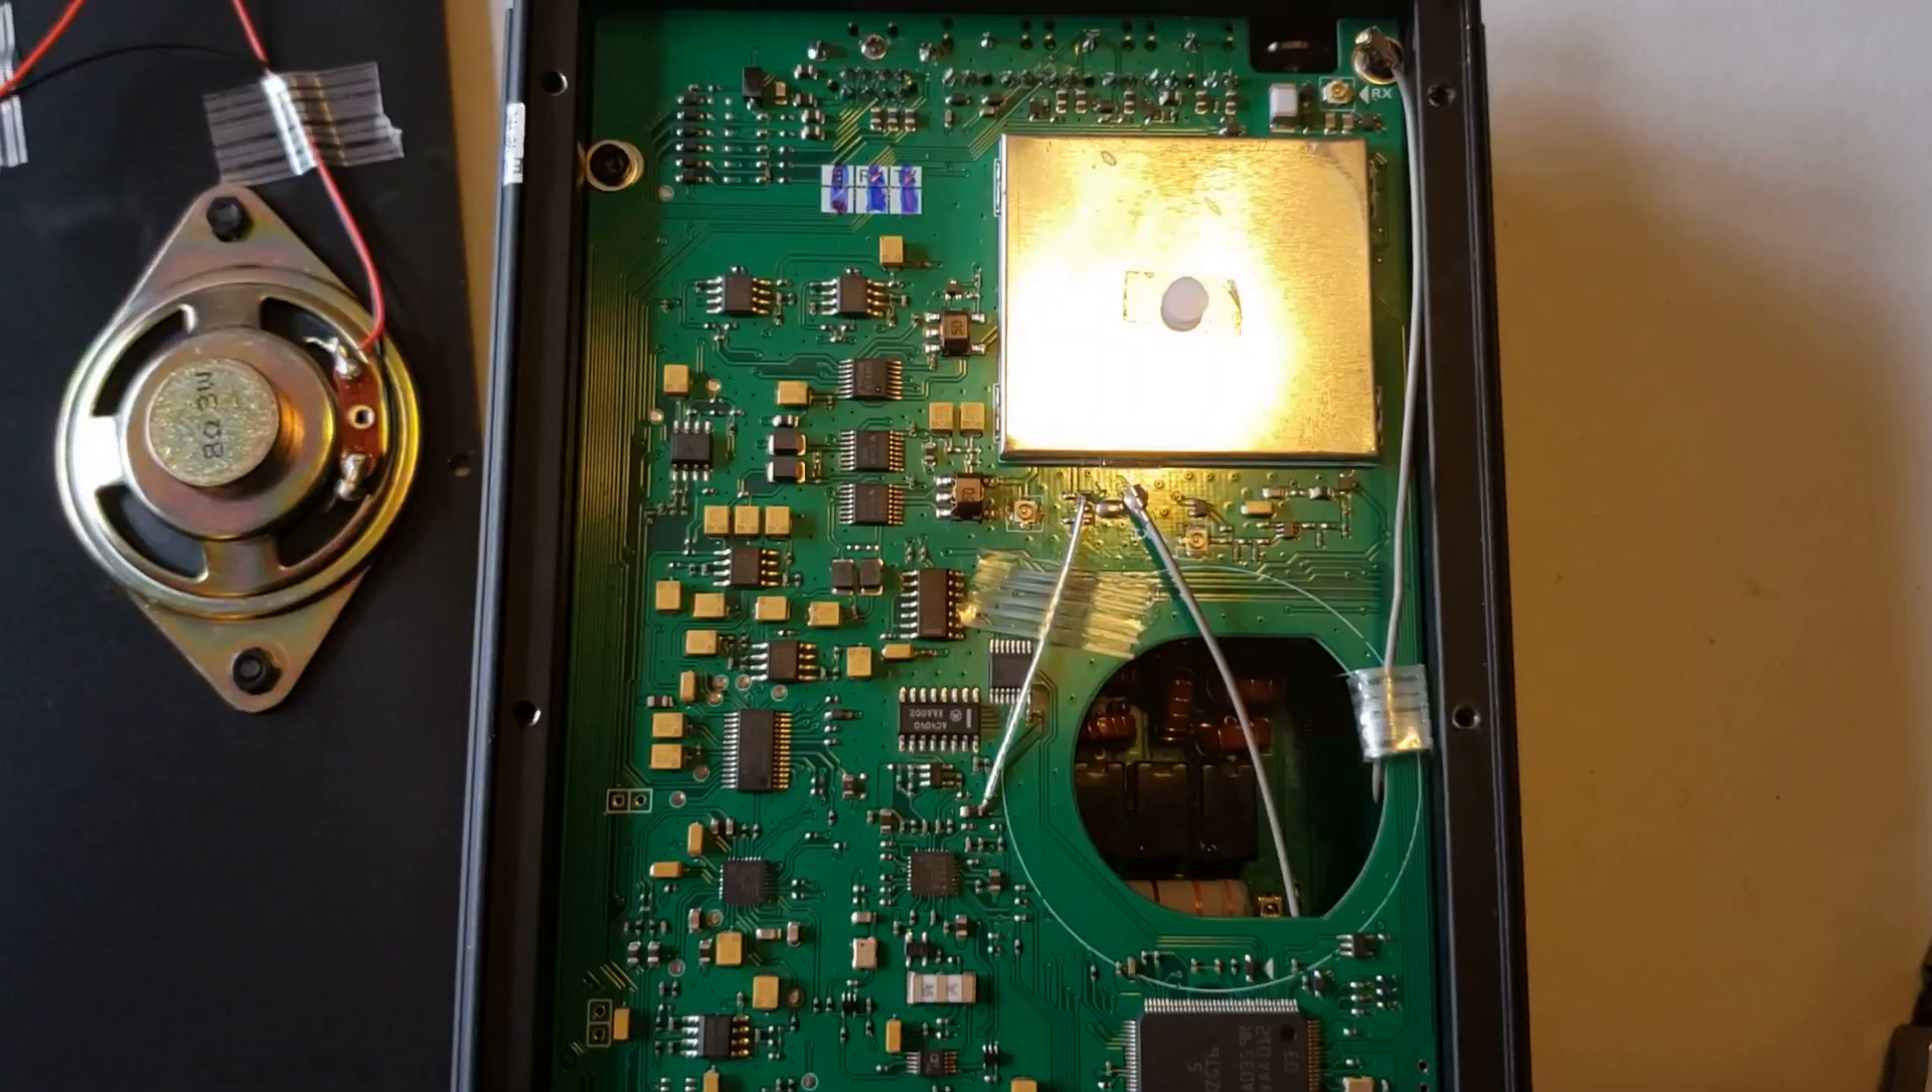Here we are with a circuit board back on.